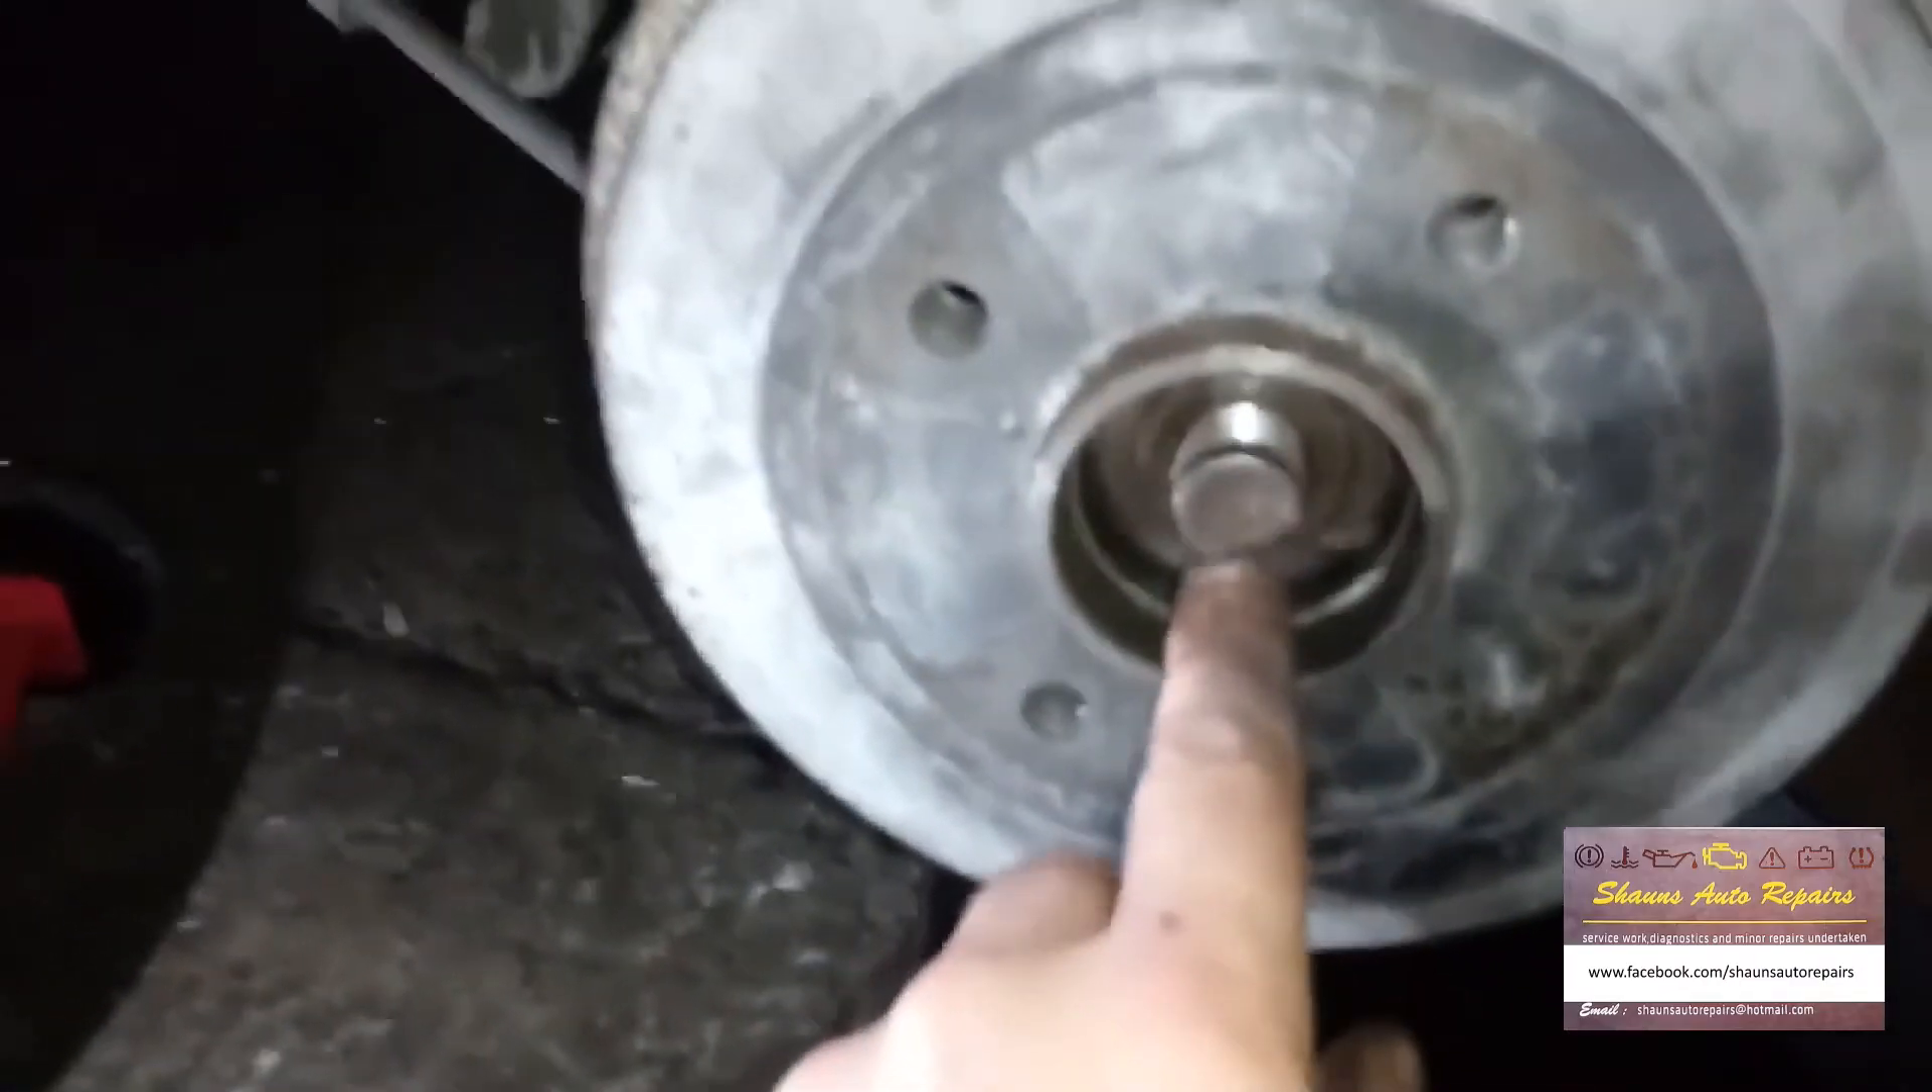We haven't got the nut in yet but you've got the drum on and you can spin.